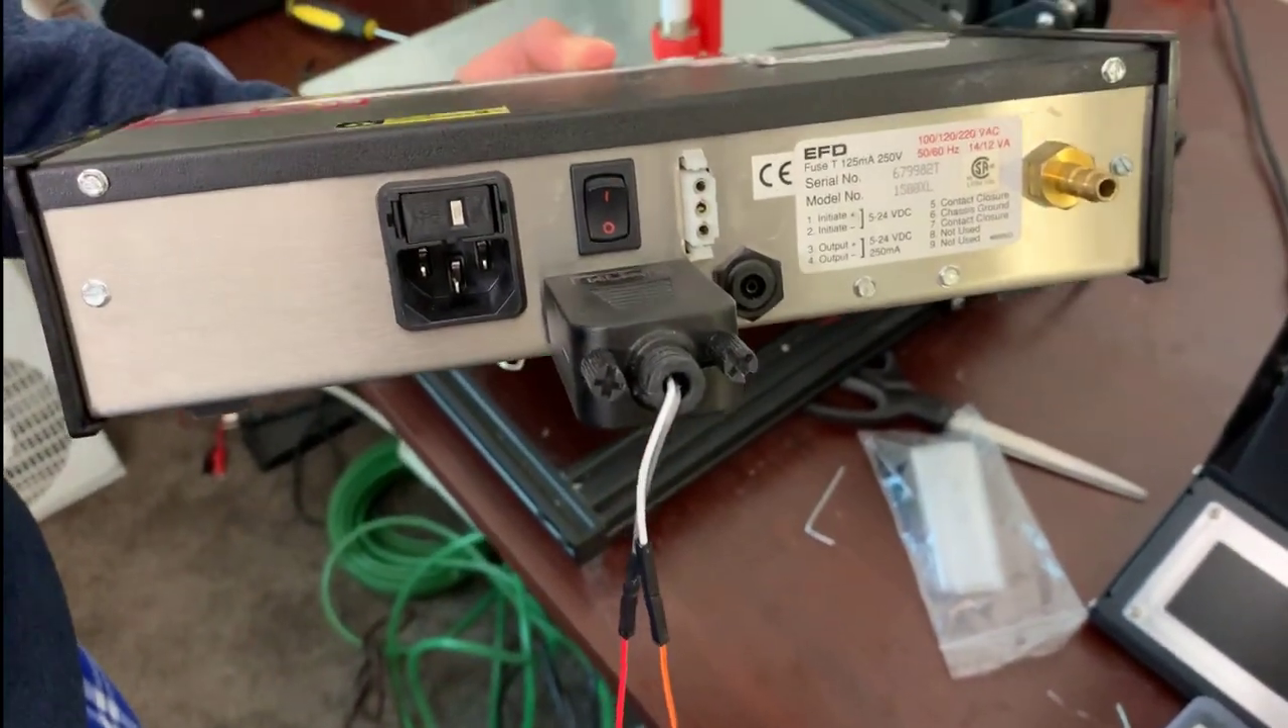And now all the connection wires are hooked up and all that's left is to connect this to the actual 3D printer.